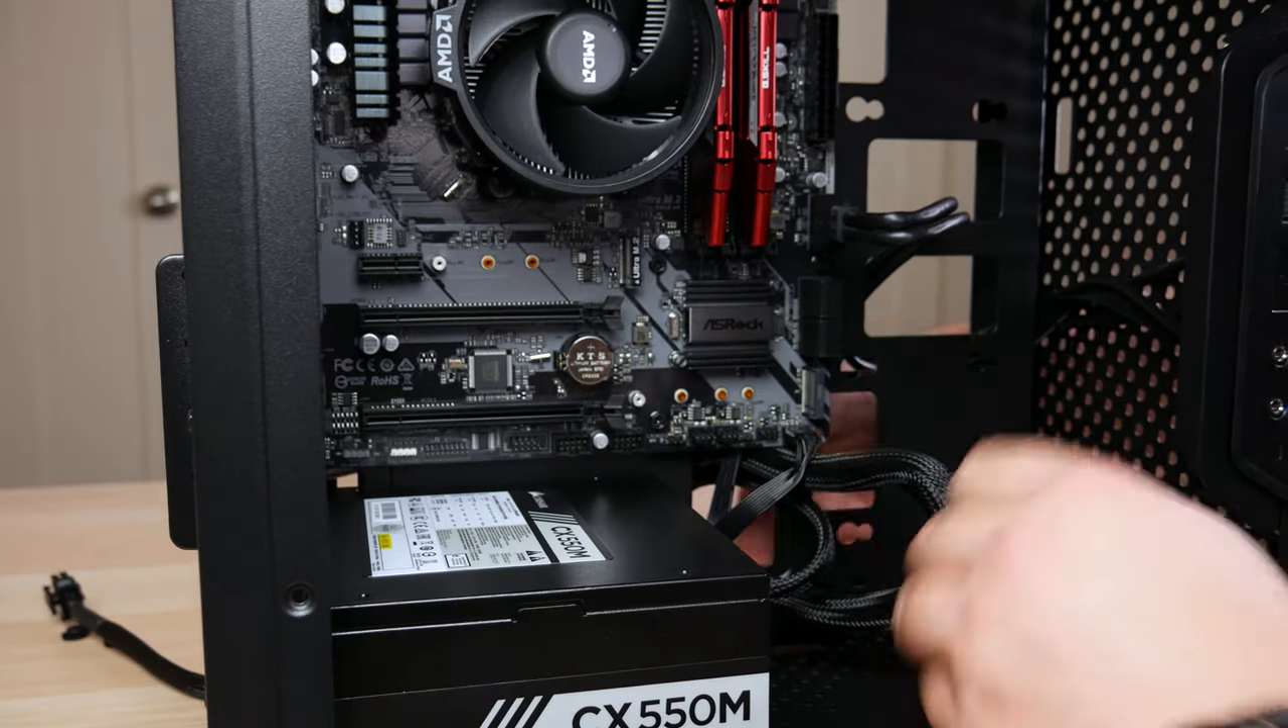So the power supply is mounted and let's reach back here and pull those cables back through.